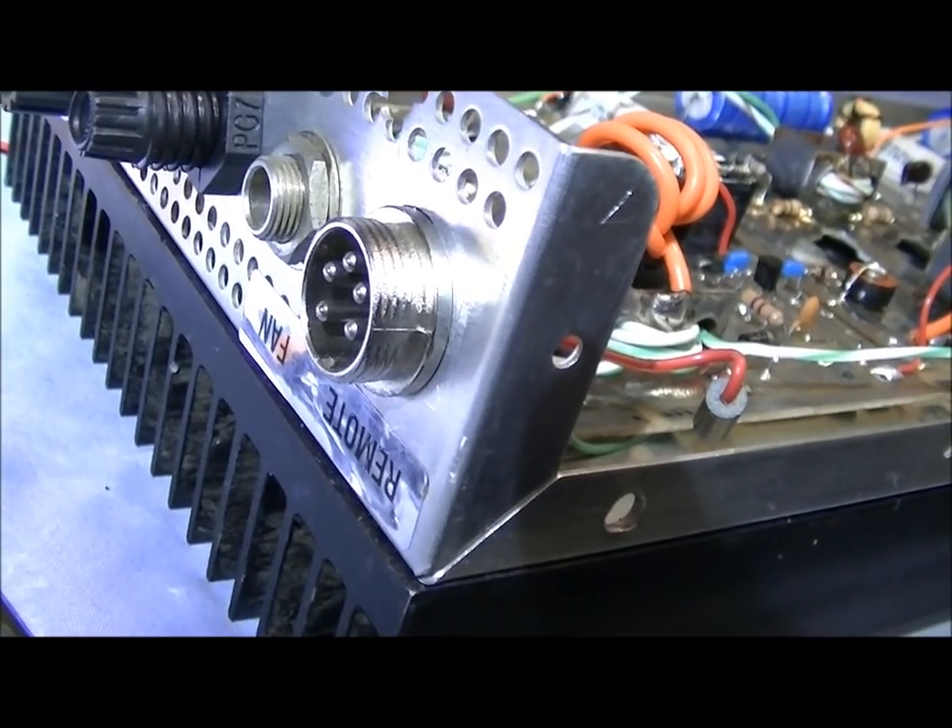I'm going ahead and installed our five pin jack for the uh upgraded remote capability.